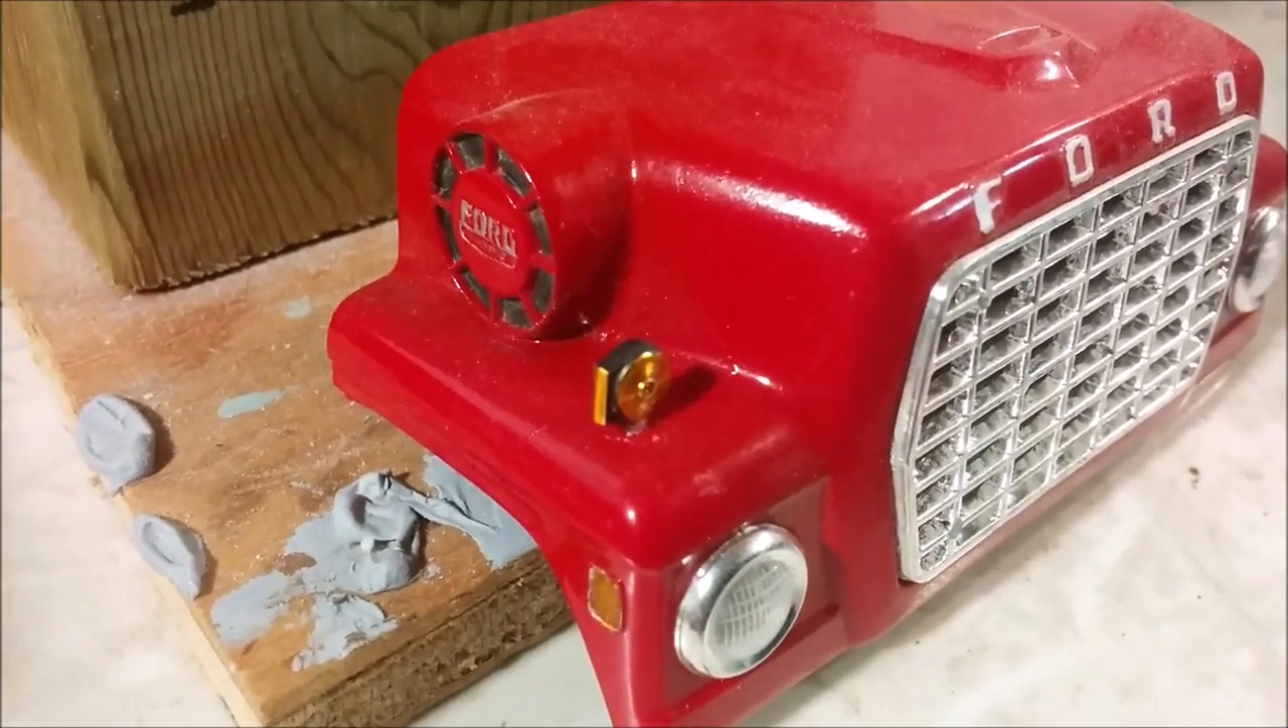I've also glued the front turn signal back on again.